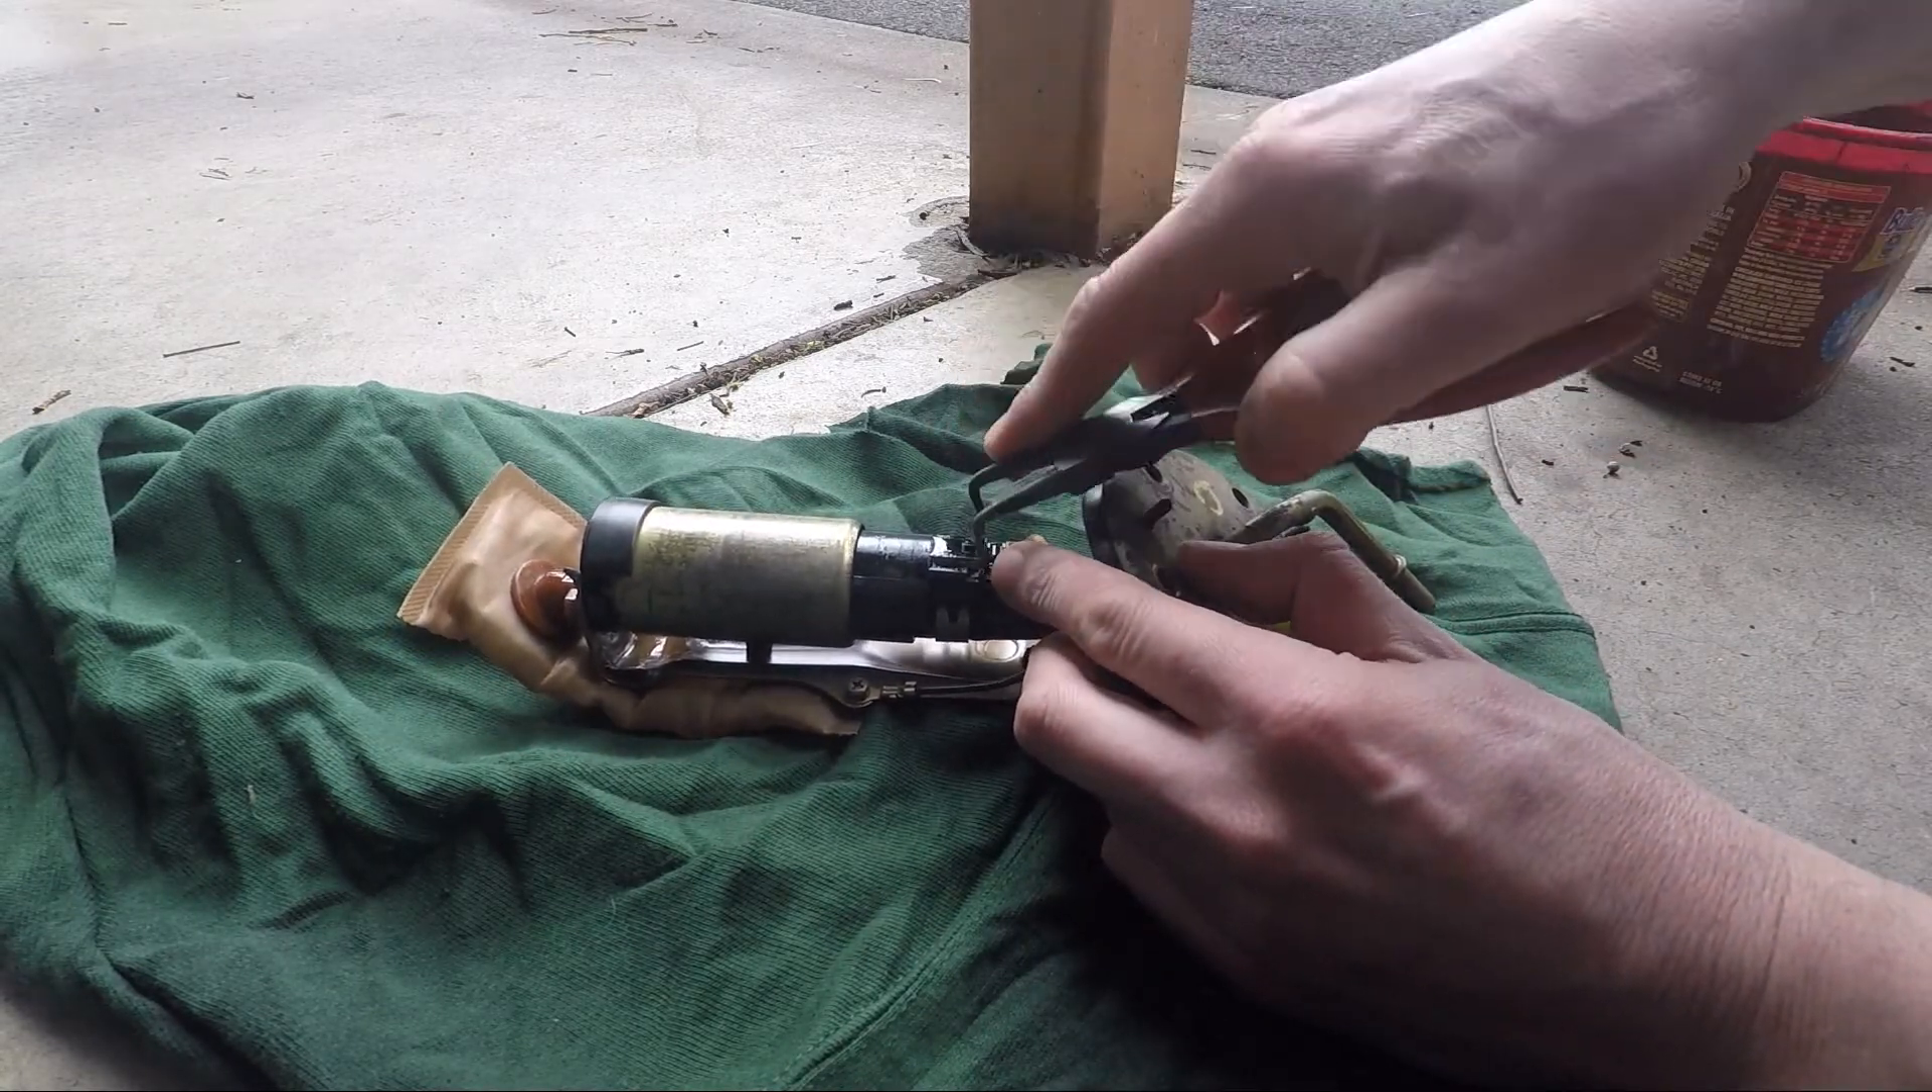So I've got the fuel pump out now.